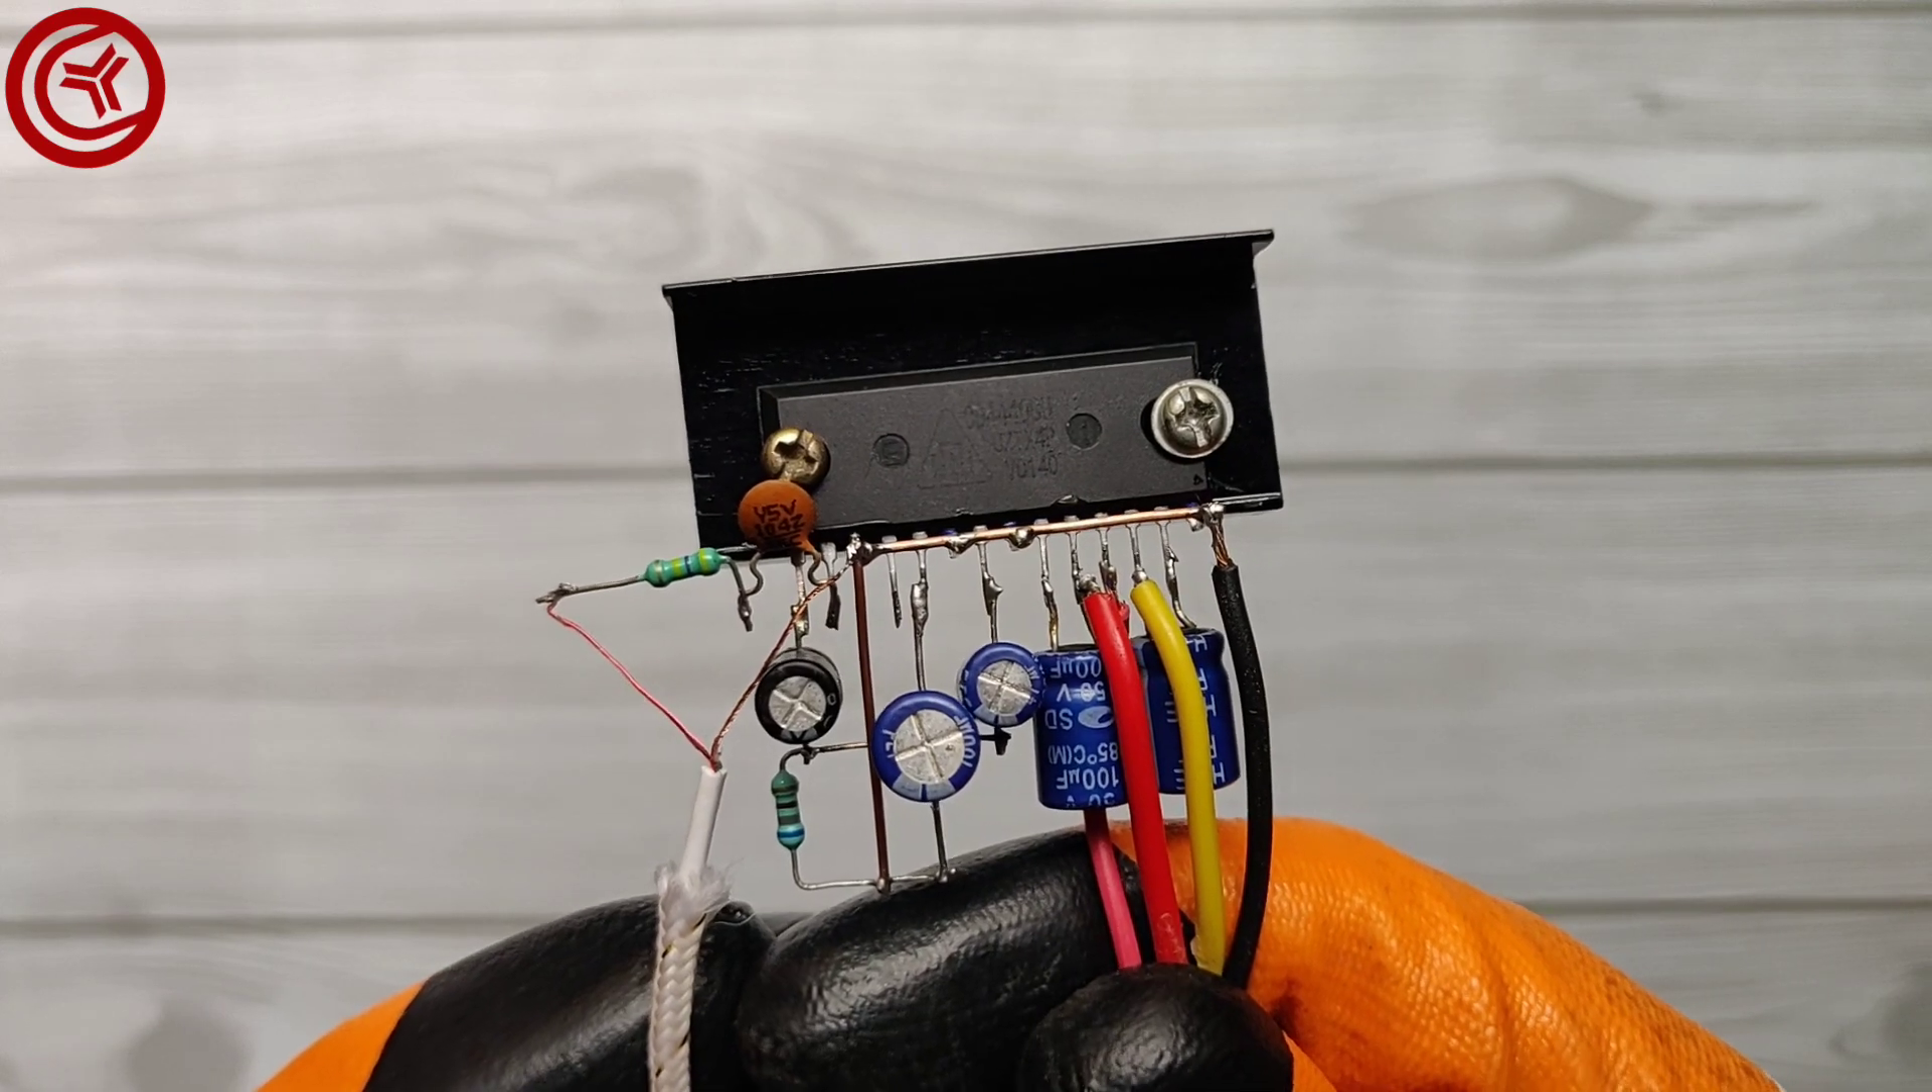Now take a heatsink and screw the ic on it now our circuit is ready to test.